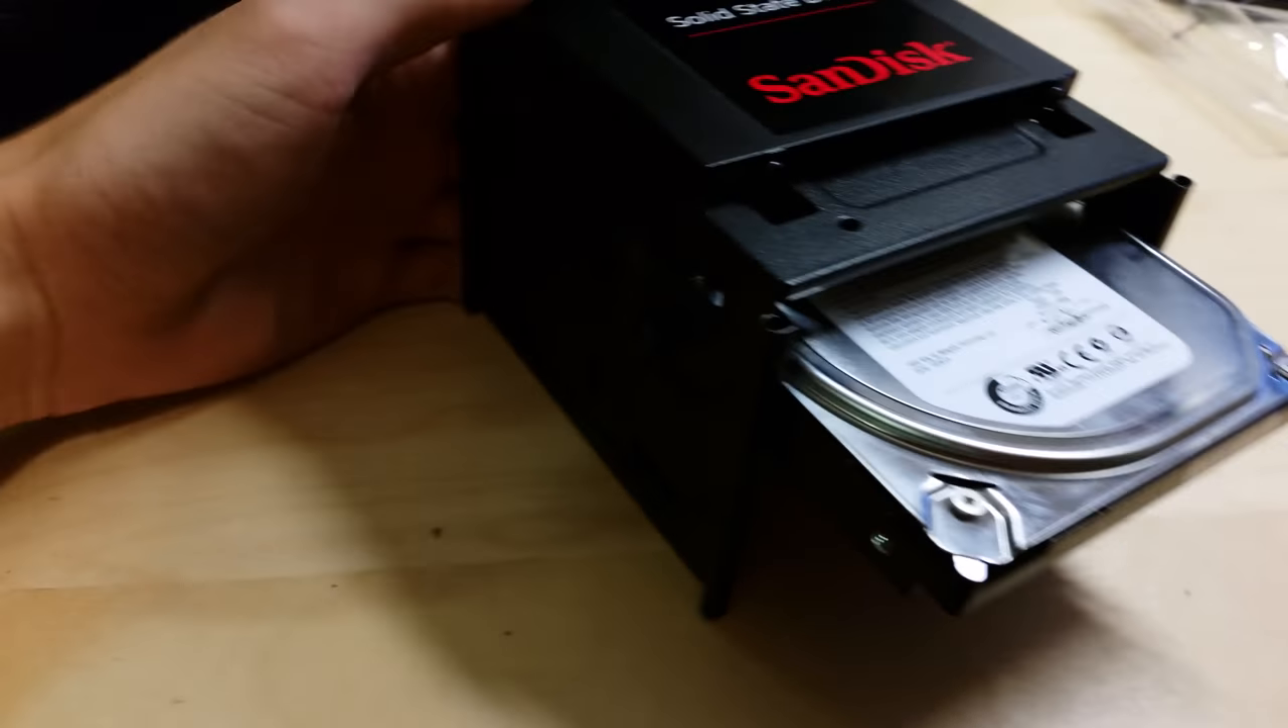I actually made a mistake when screwing this hard drive in just it actually needs to be further in so it's sticking out quite a bit of that side.